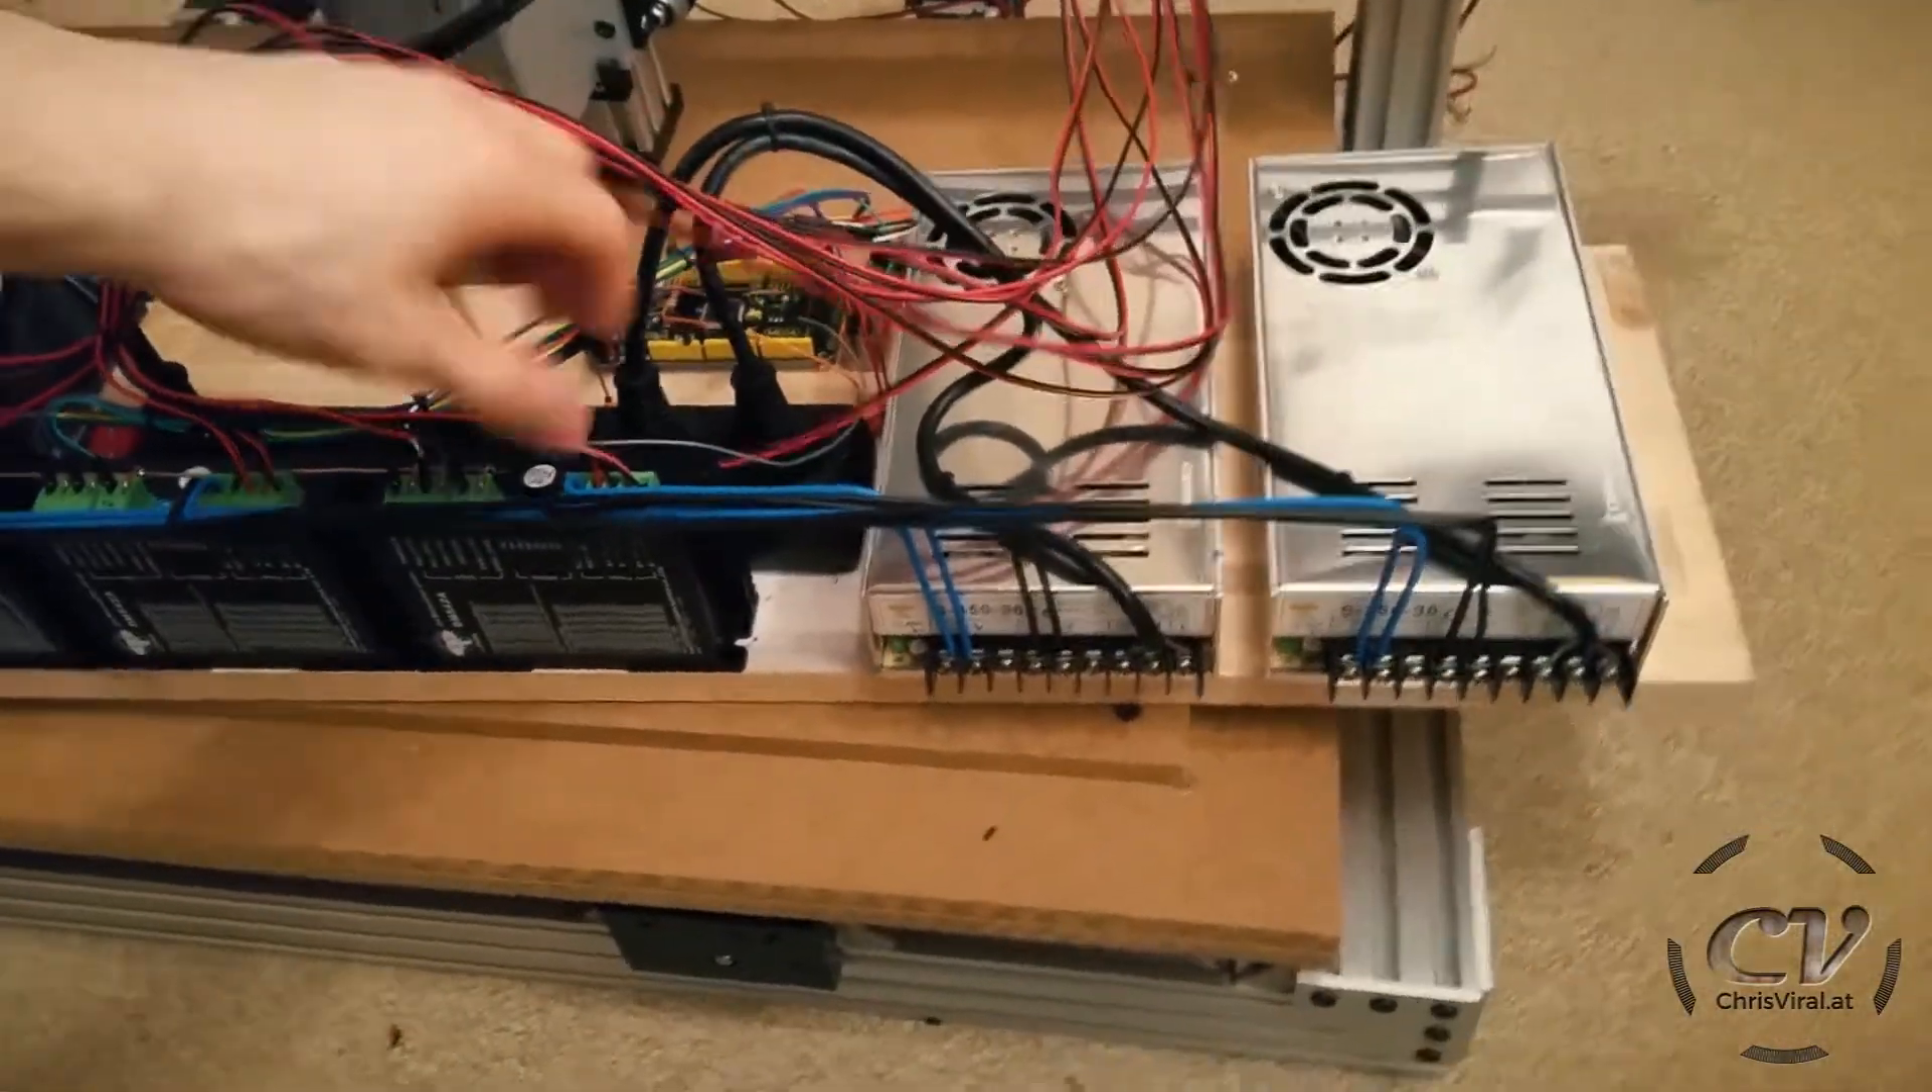I connected the power supplies to the drivers with rather thick cables.